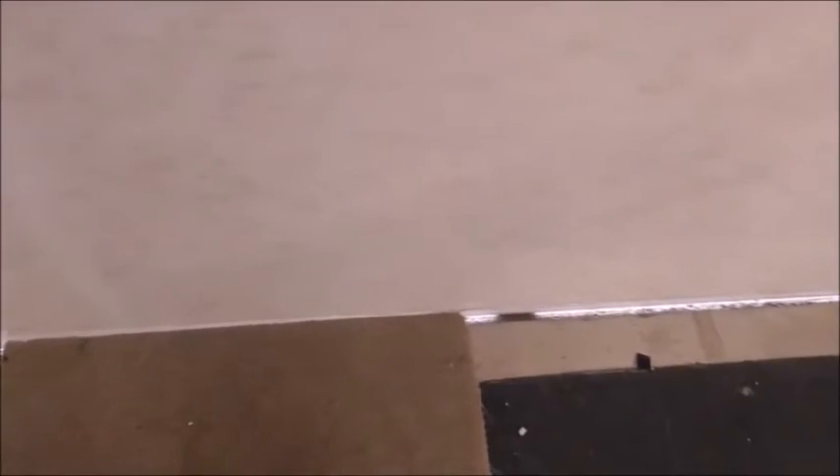But I've got this gap at the bottom, which I will just get some vinyl and cover it like that.